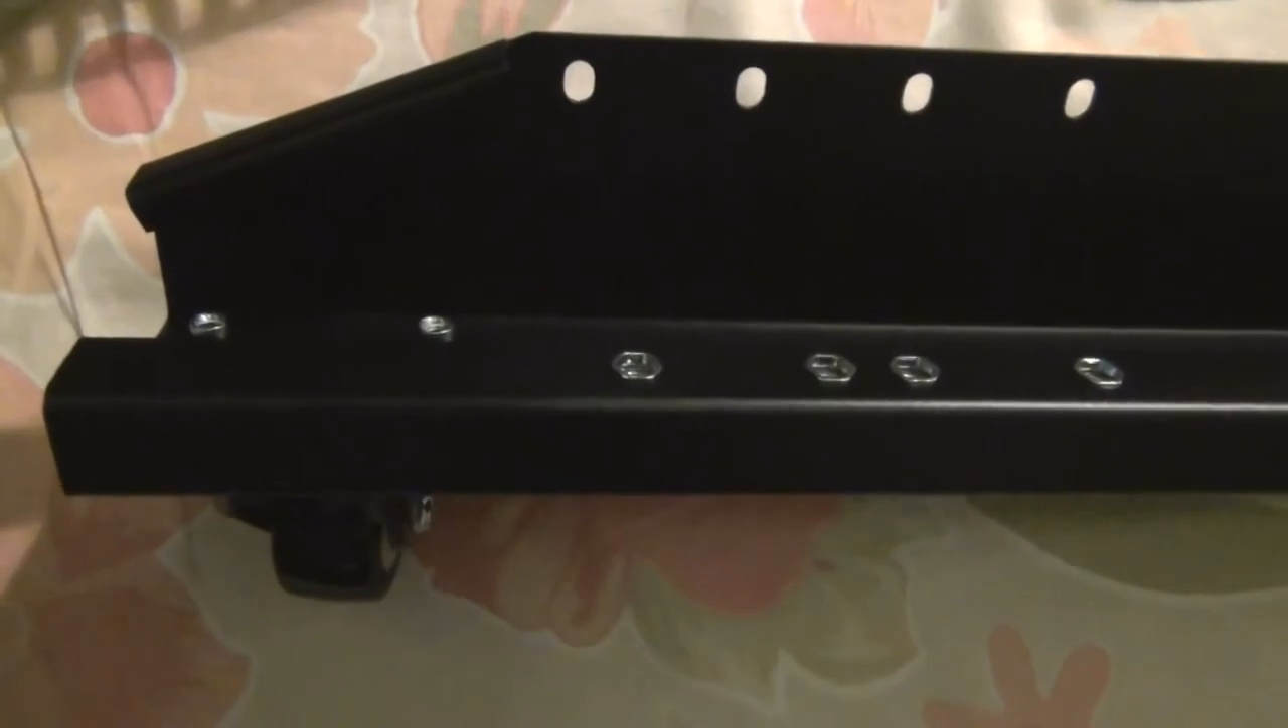The nuts are already fixed in place in these metal elements.